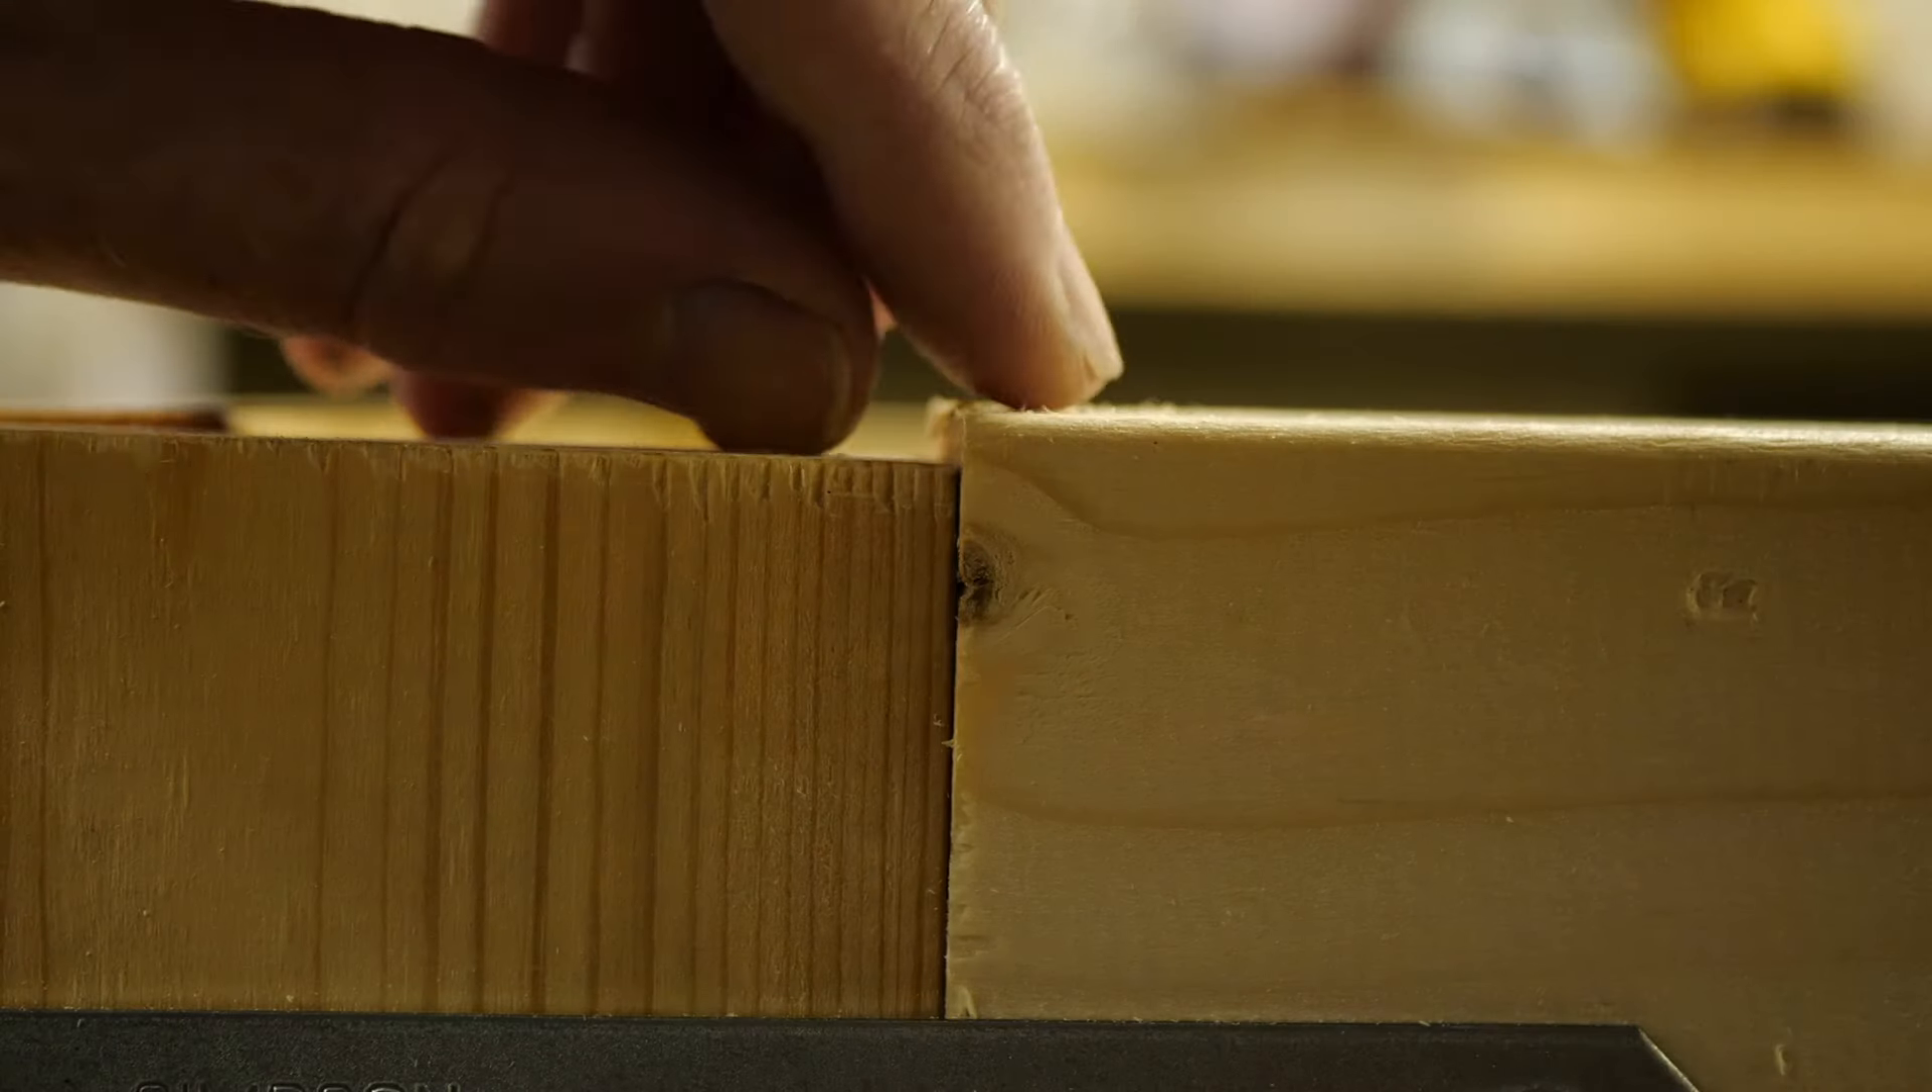Despite my best efforts, there are now significant differences in the levels of the horizontal timbers, so I thought the best way to fix this was to use a plane.